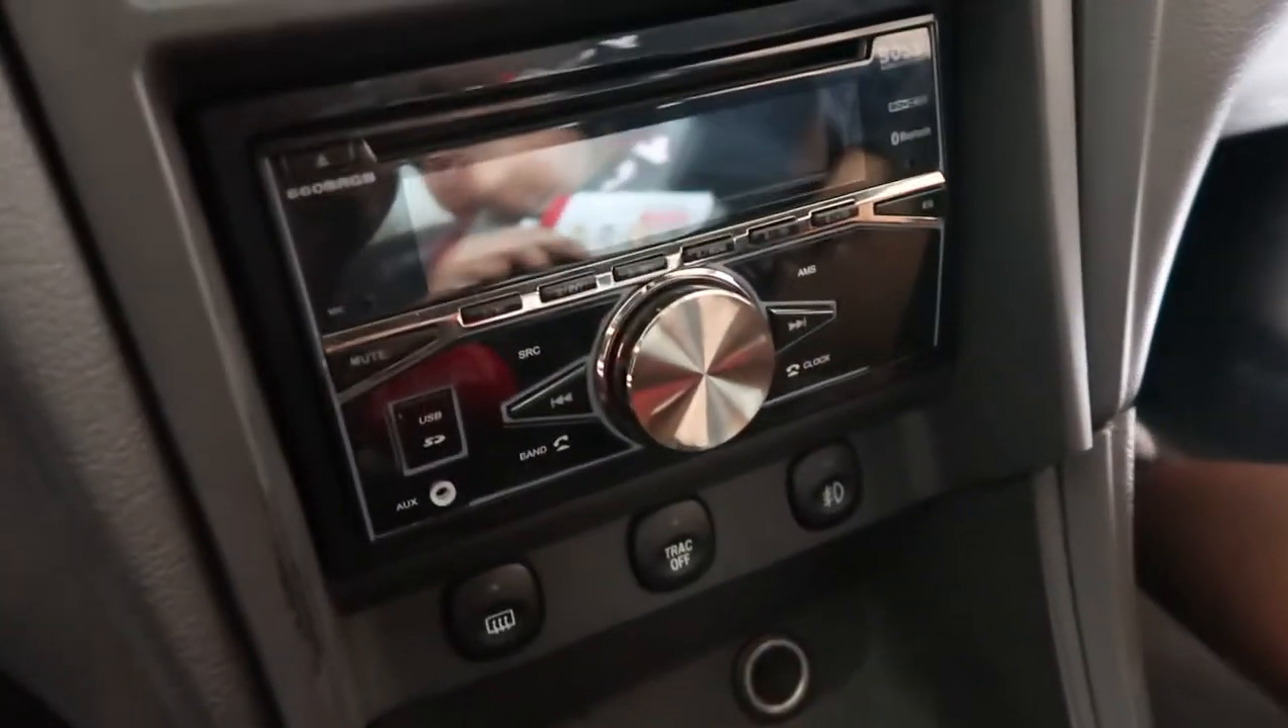As you can see We got the Radio Installed.